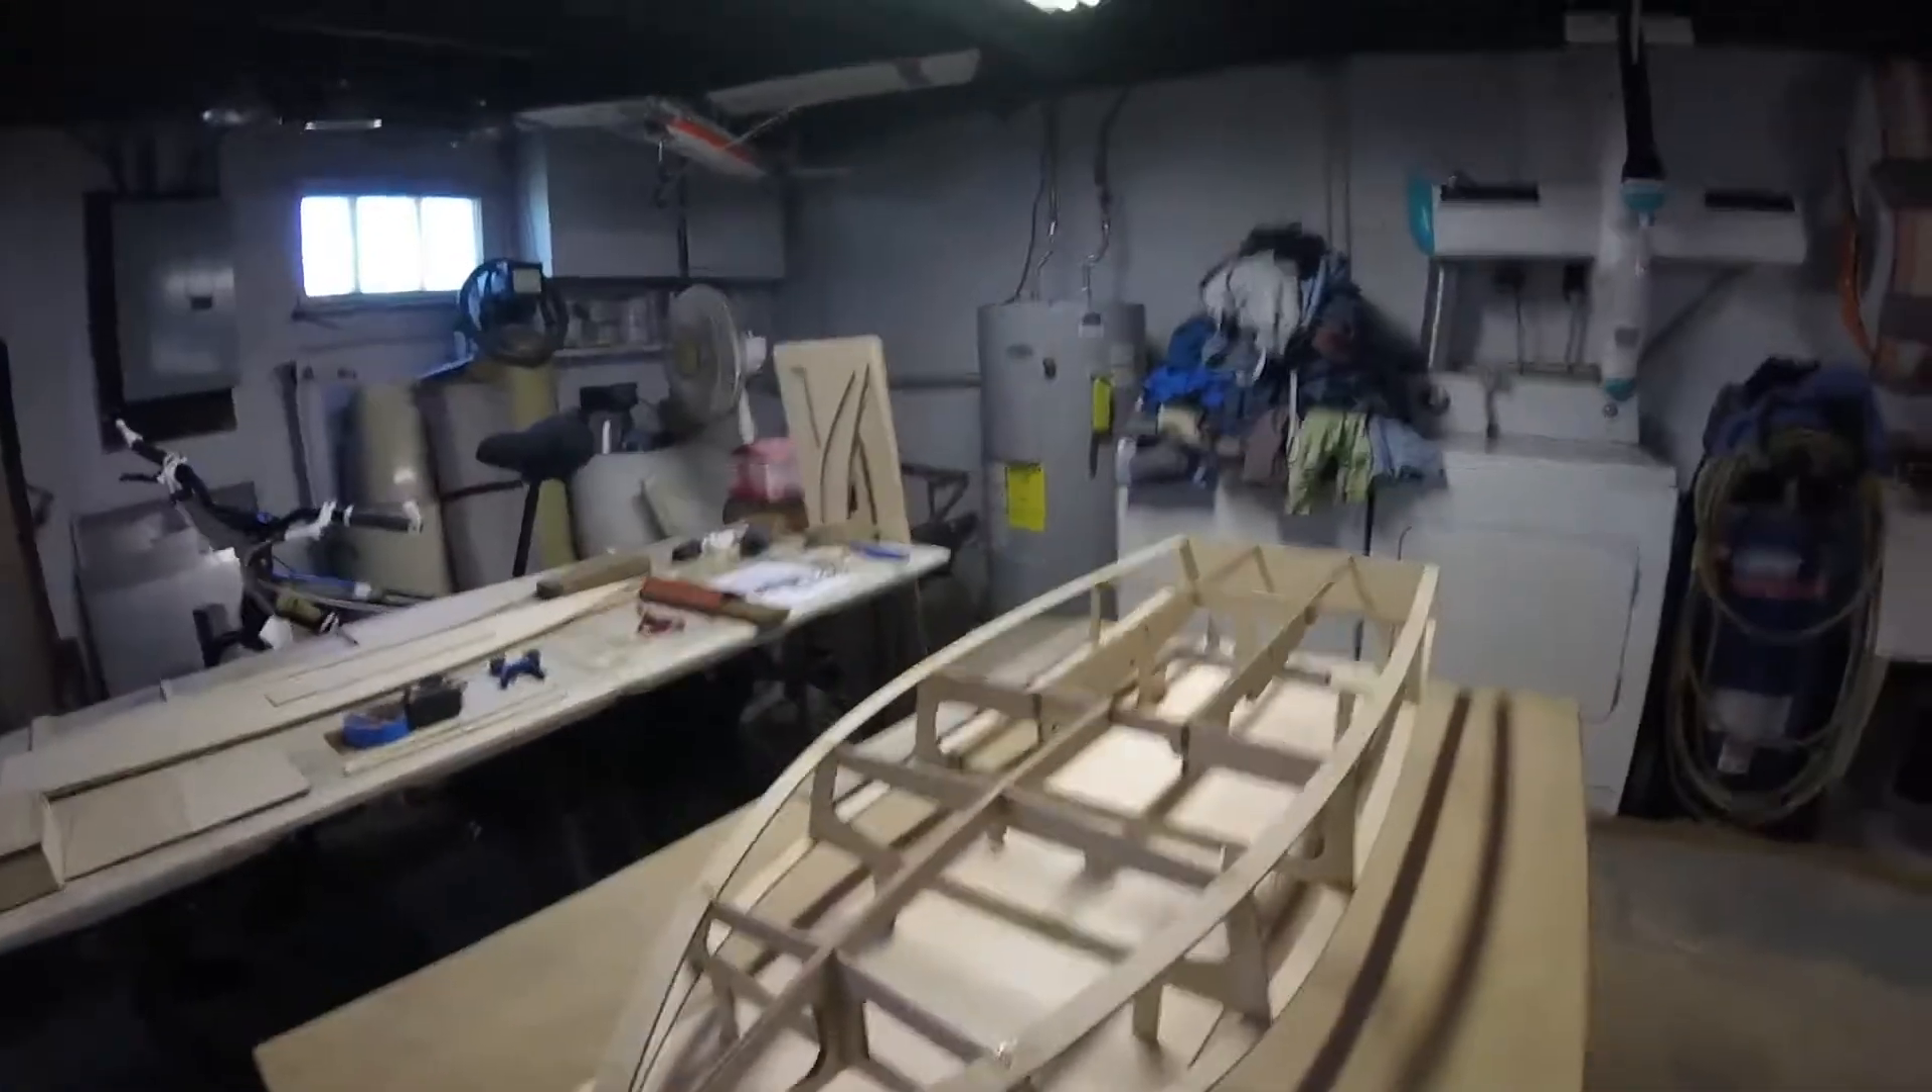Basically the skeleton of the boat is pretty much there.